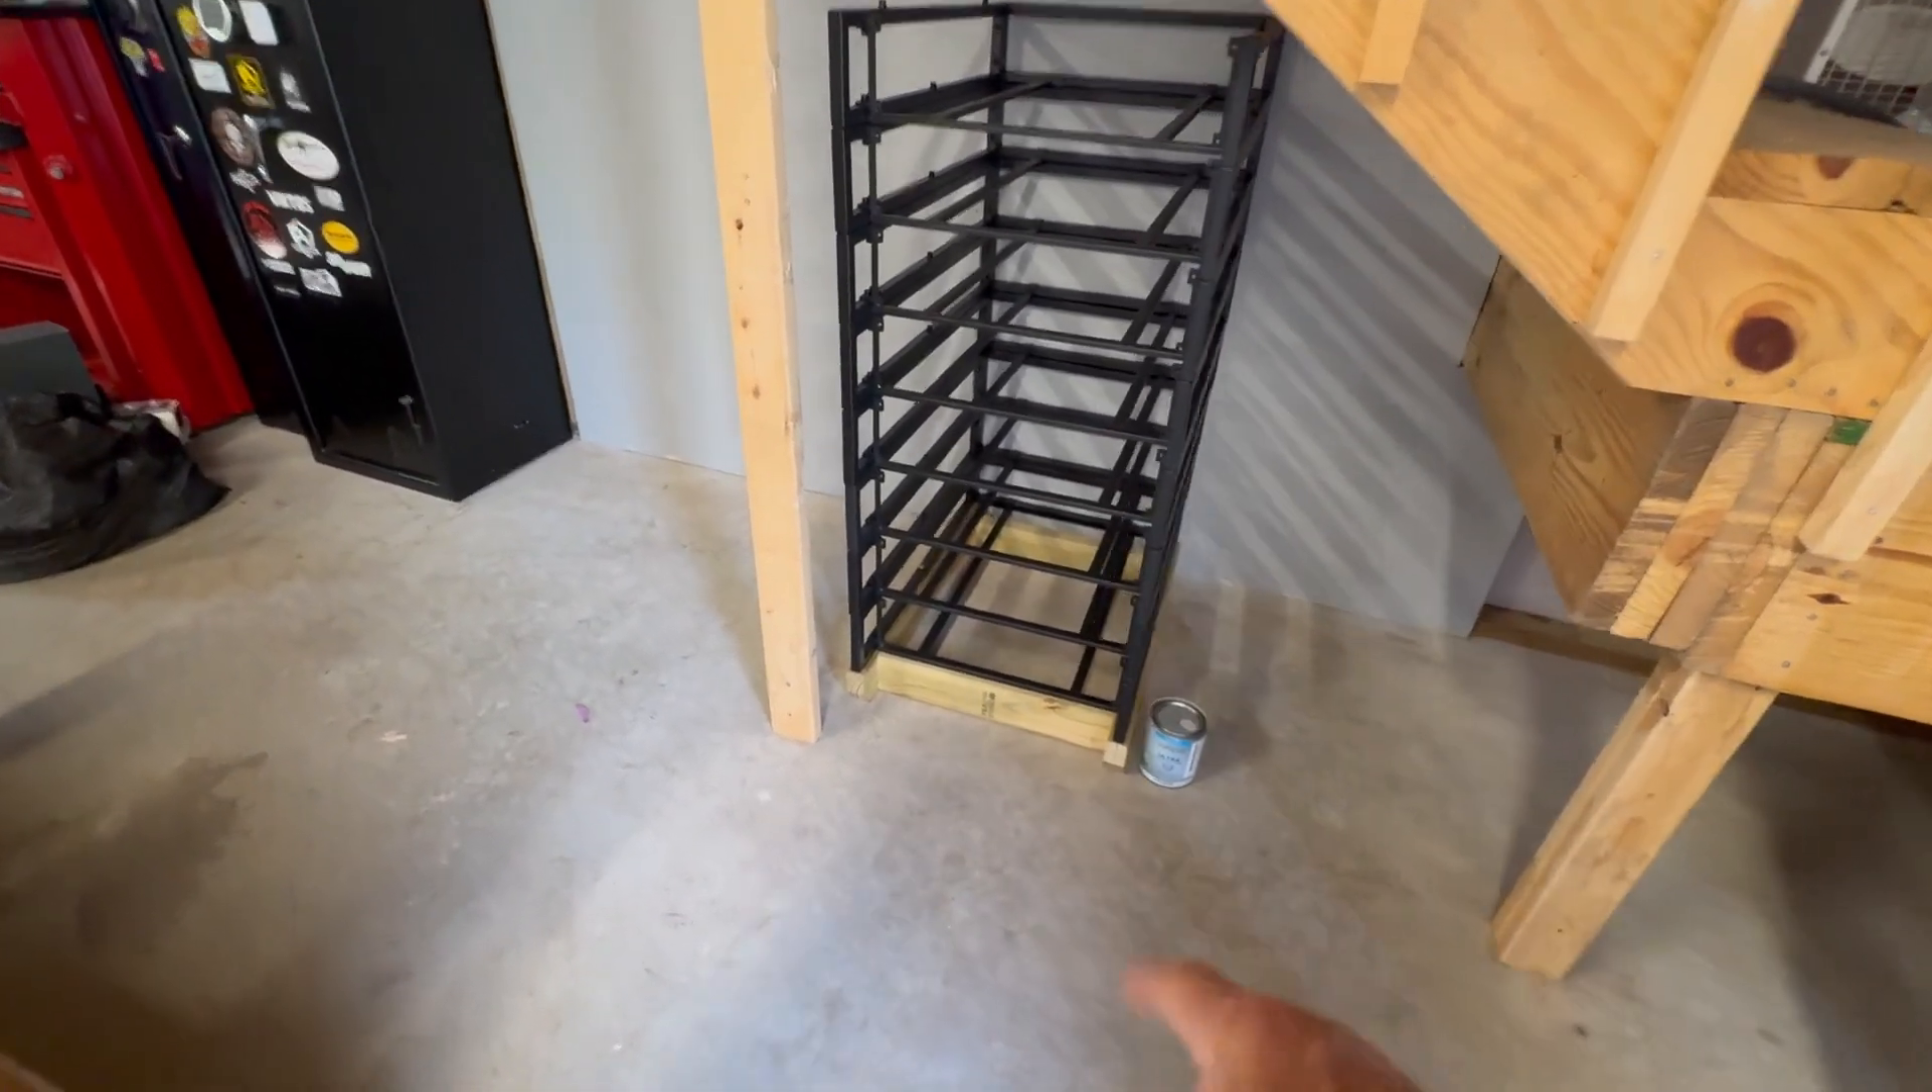All right i pre-built the rack in groups of four and then i put the platform on the bottom pressure treated two by fours.